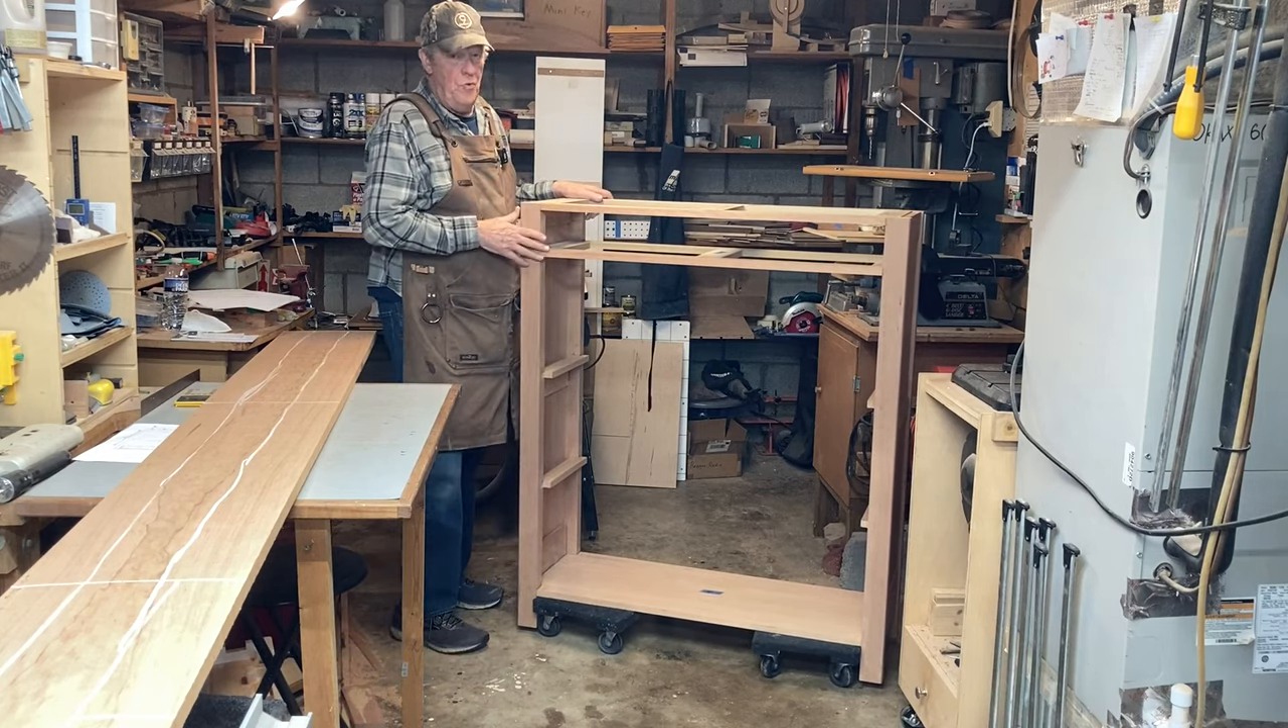I've got the clamps off the case.